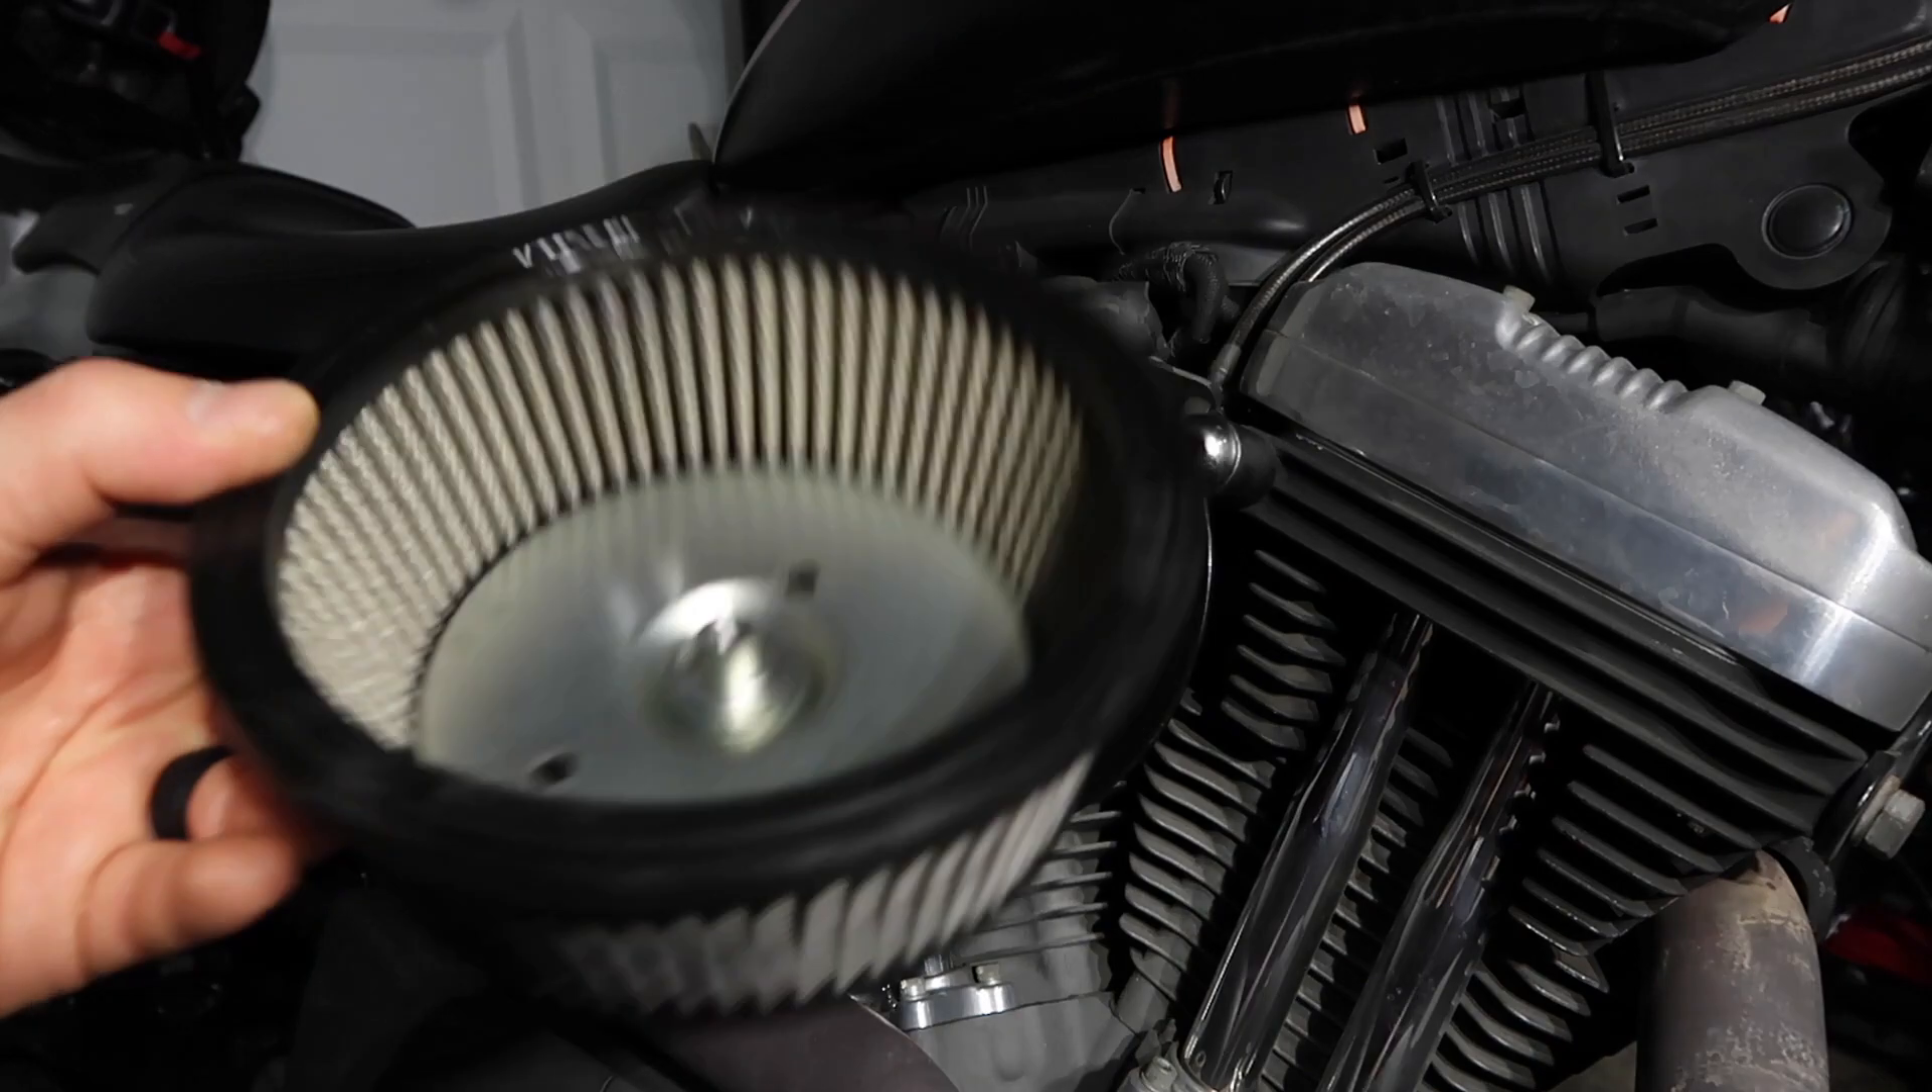Alright, so pulled the air filter off here.